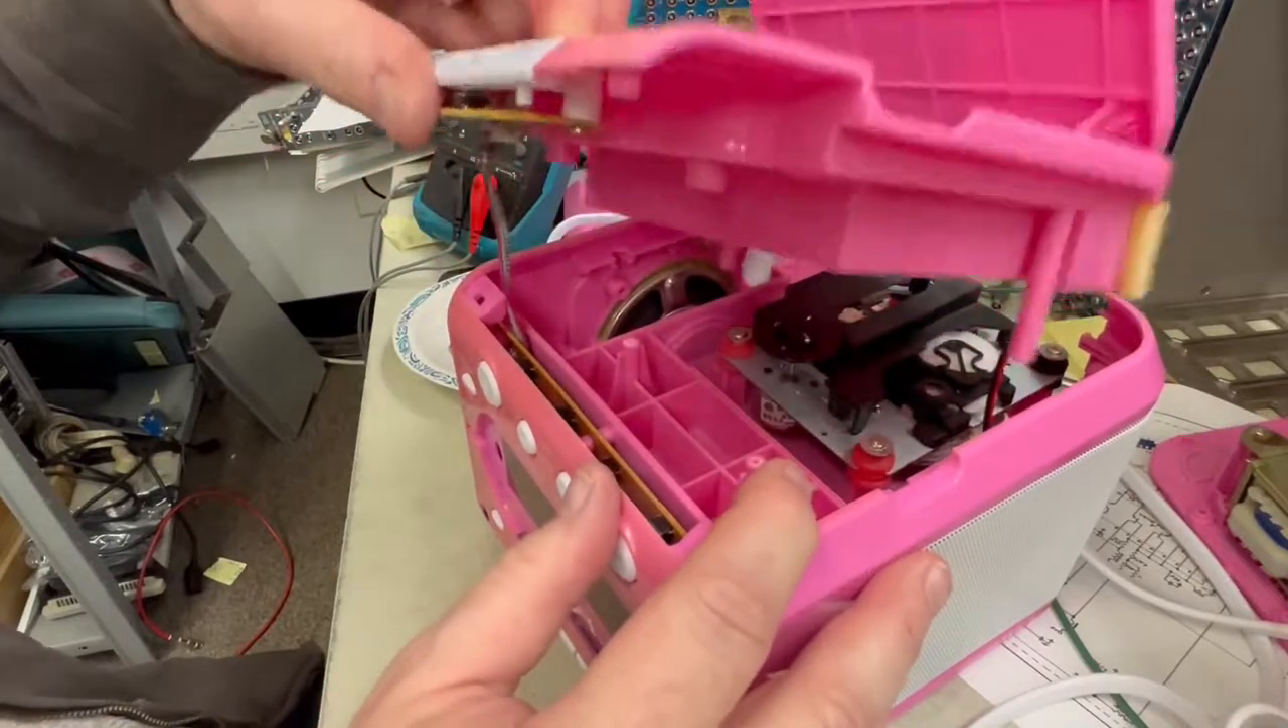A little bit of prying I got this top piece off which is kind of what we're interested in.